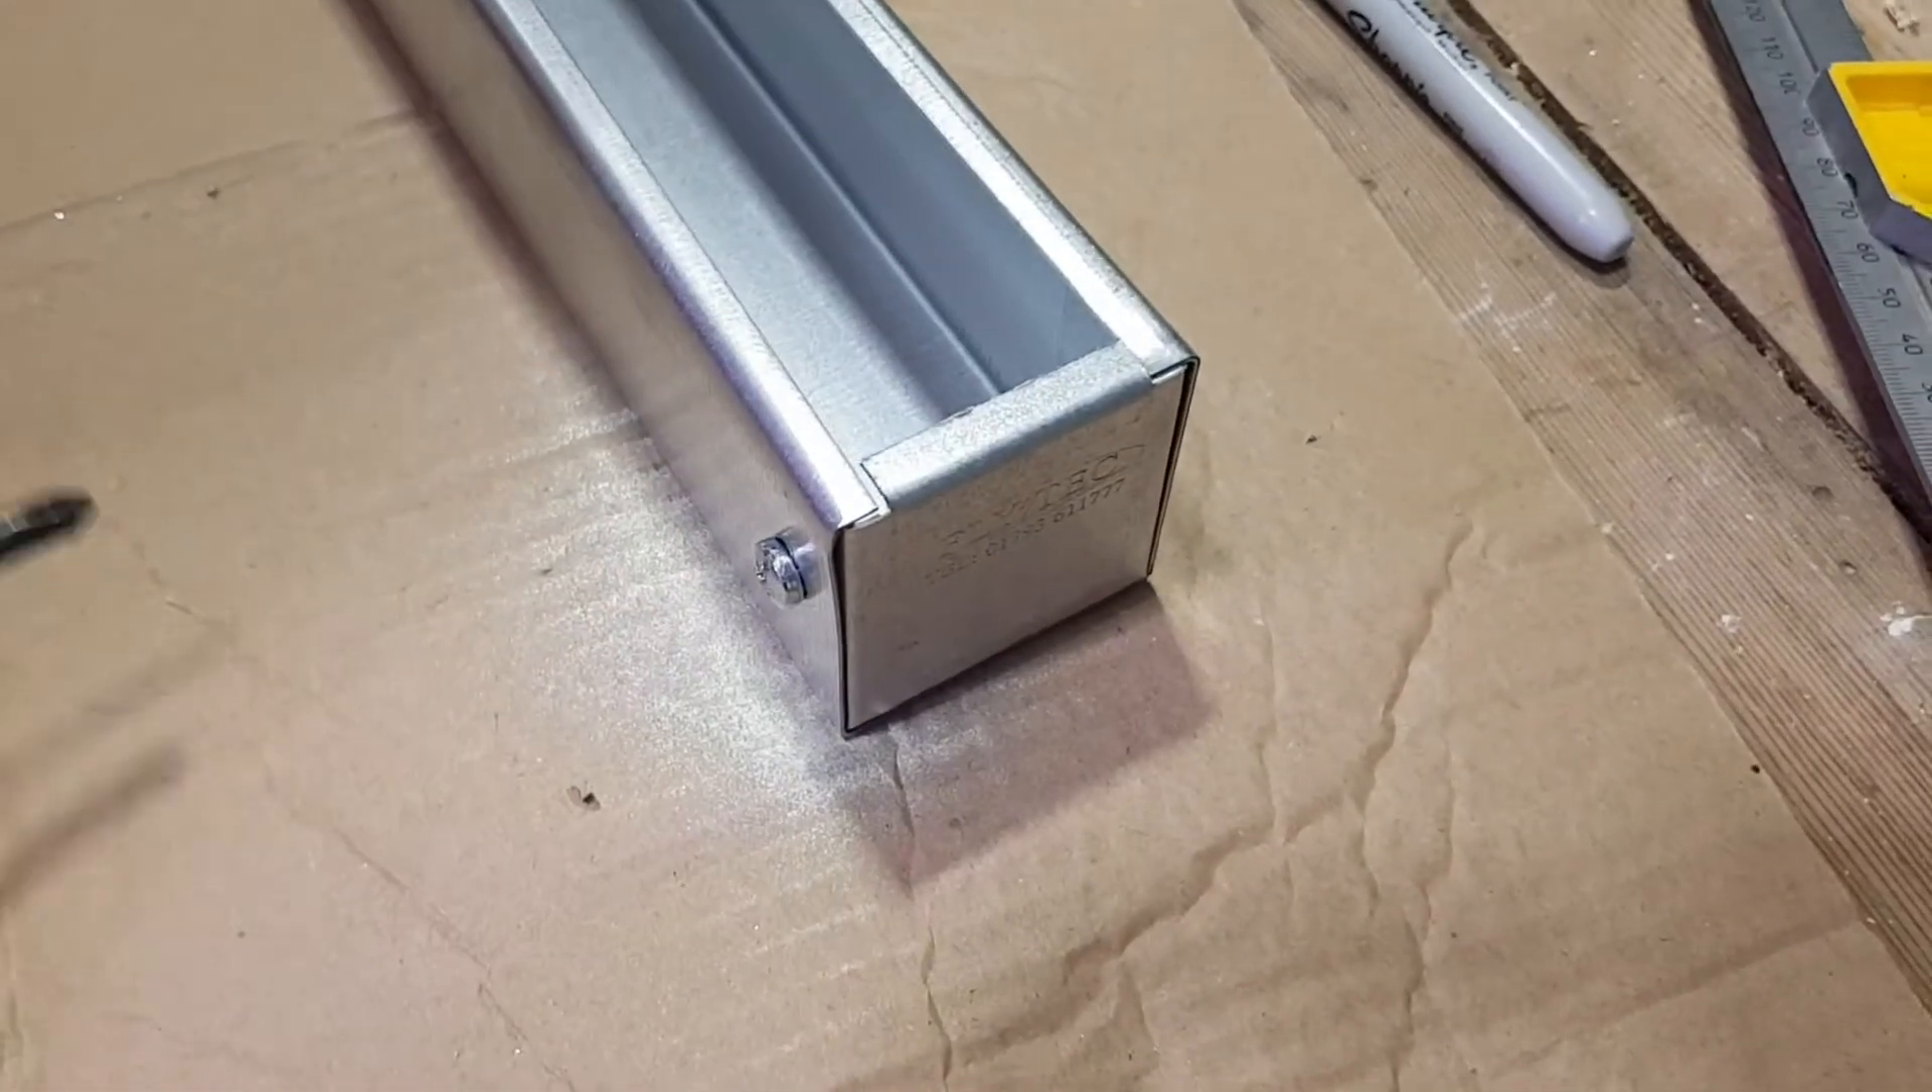This is clearly how the manufacturer wants that end cap to sit on the end of the trunk in there yeah so it's not sticking out too far it's not going in too much that is basically spot on.